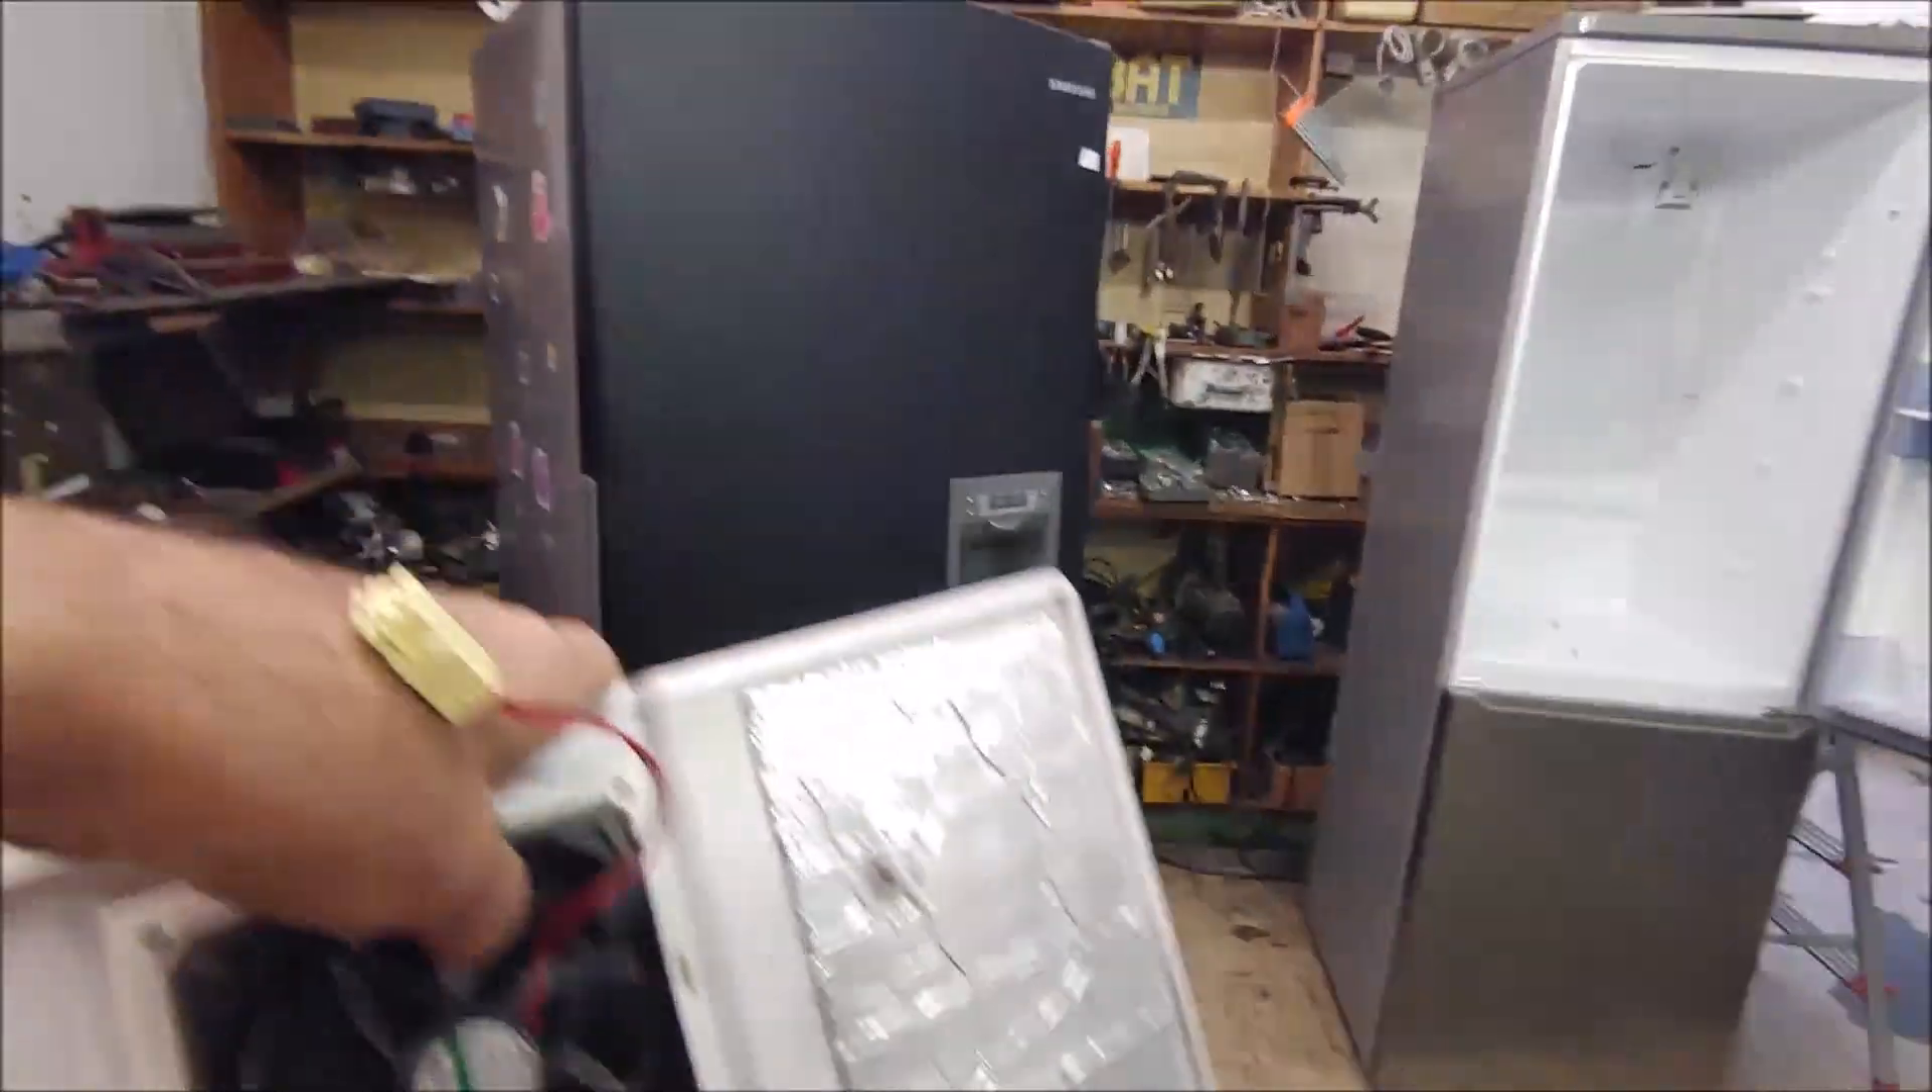This is the cover I've taken off.